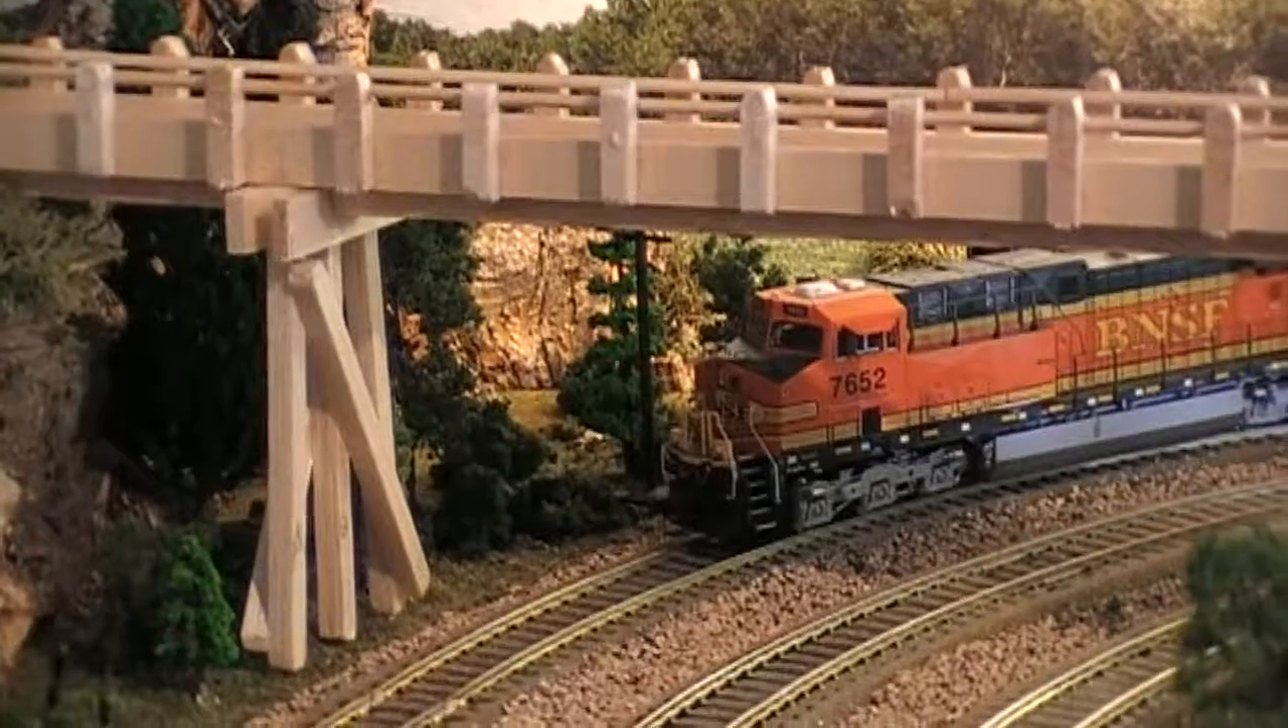The new bridge is now in place but it's not fixed and of course it still needs painting.